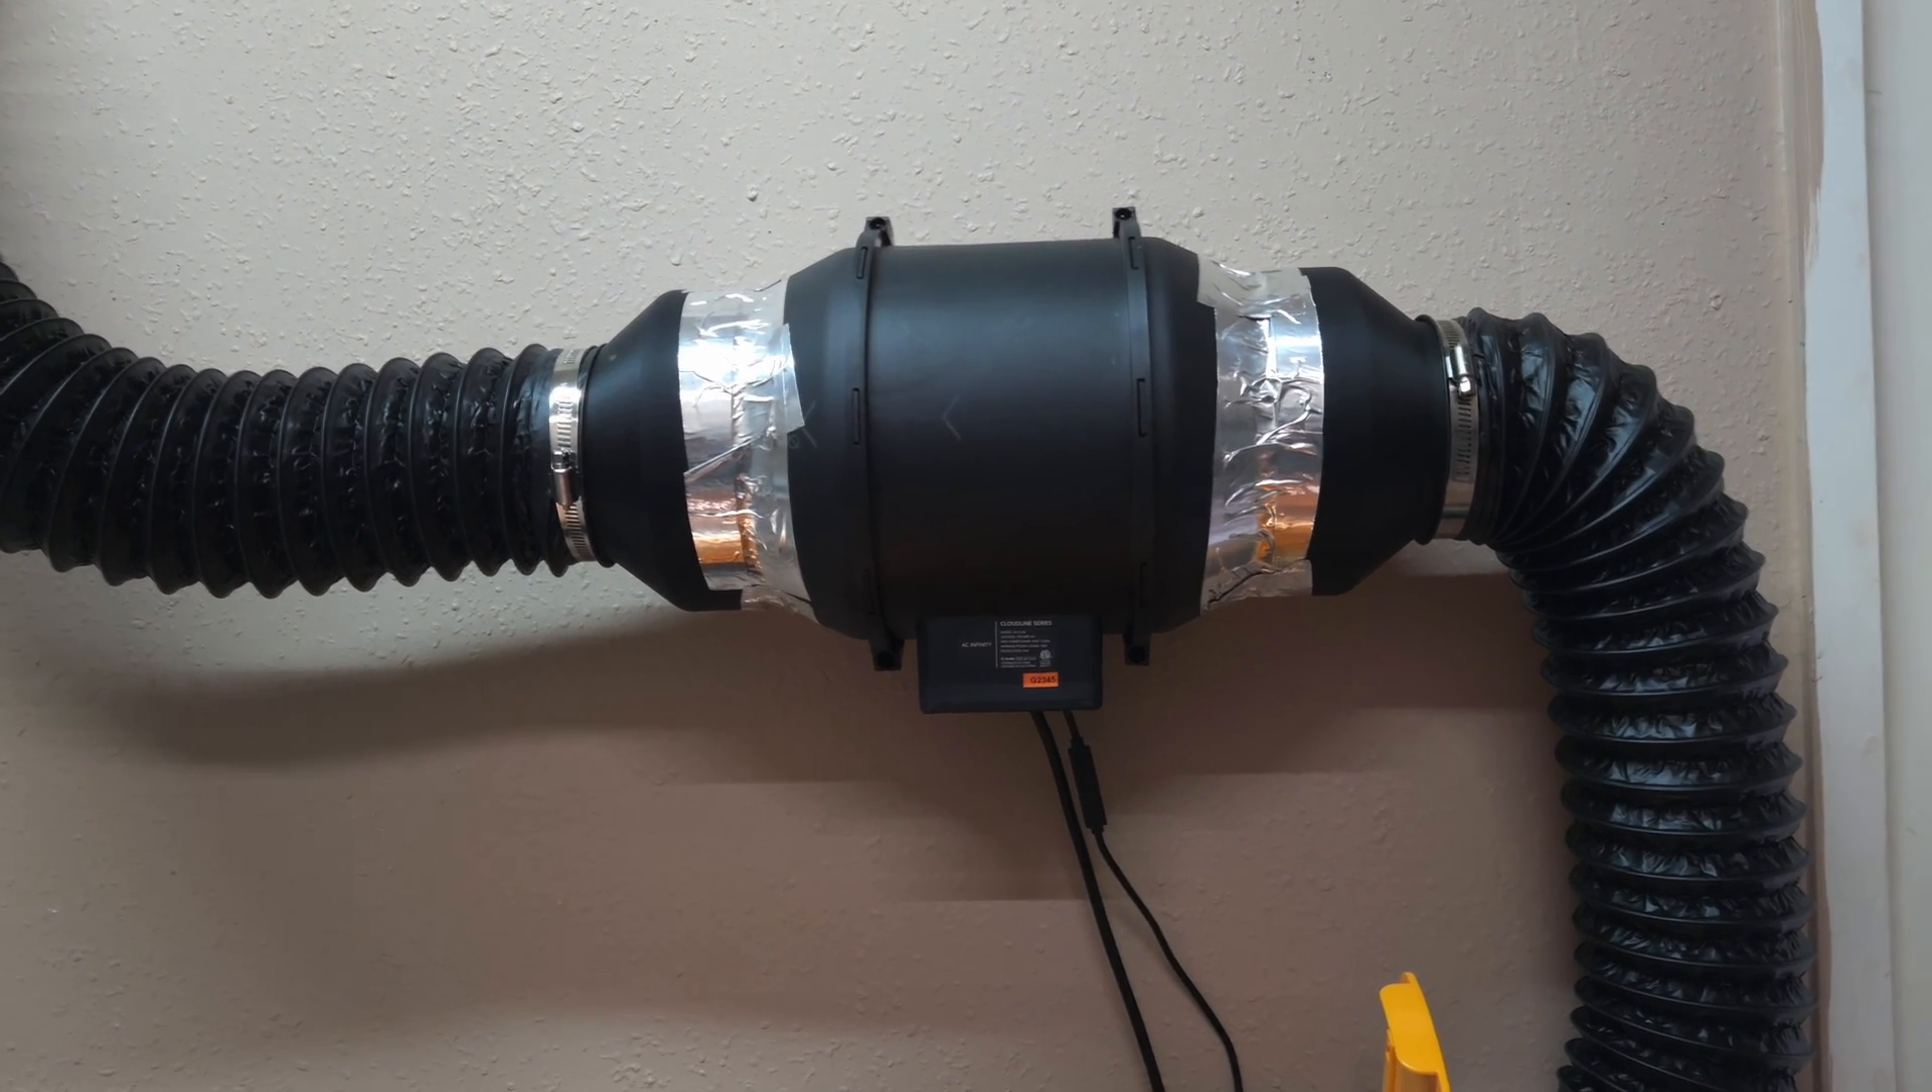I used foil tape as you can see to hold on the two adapters.